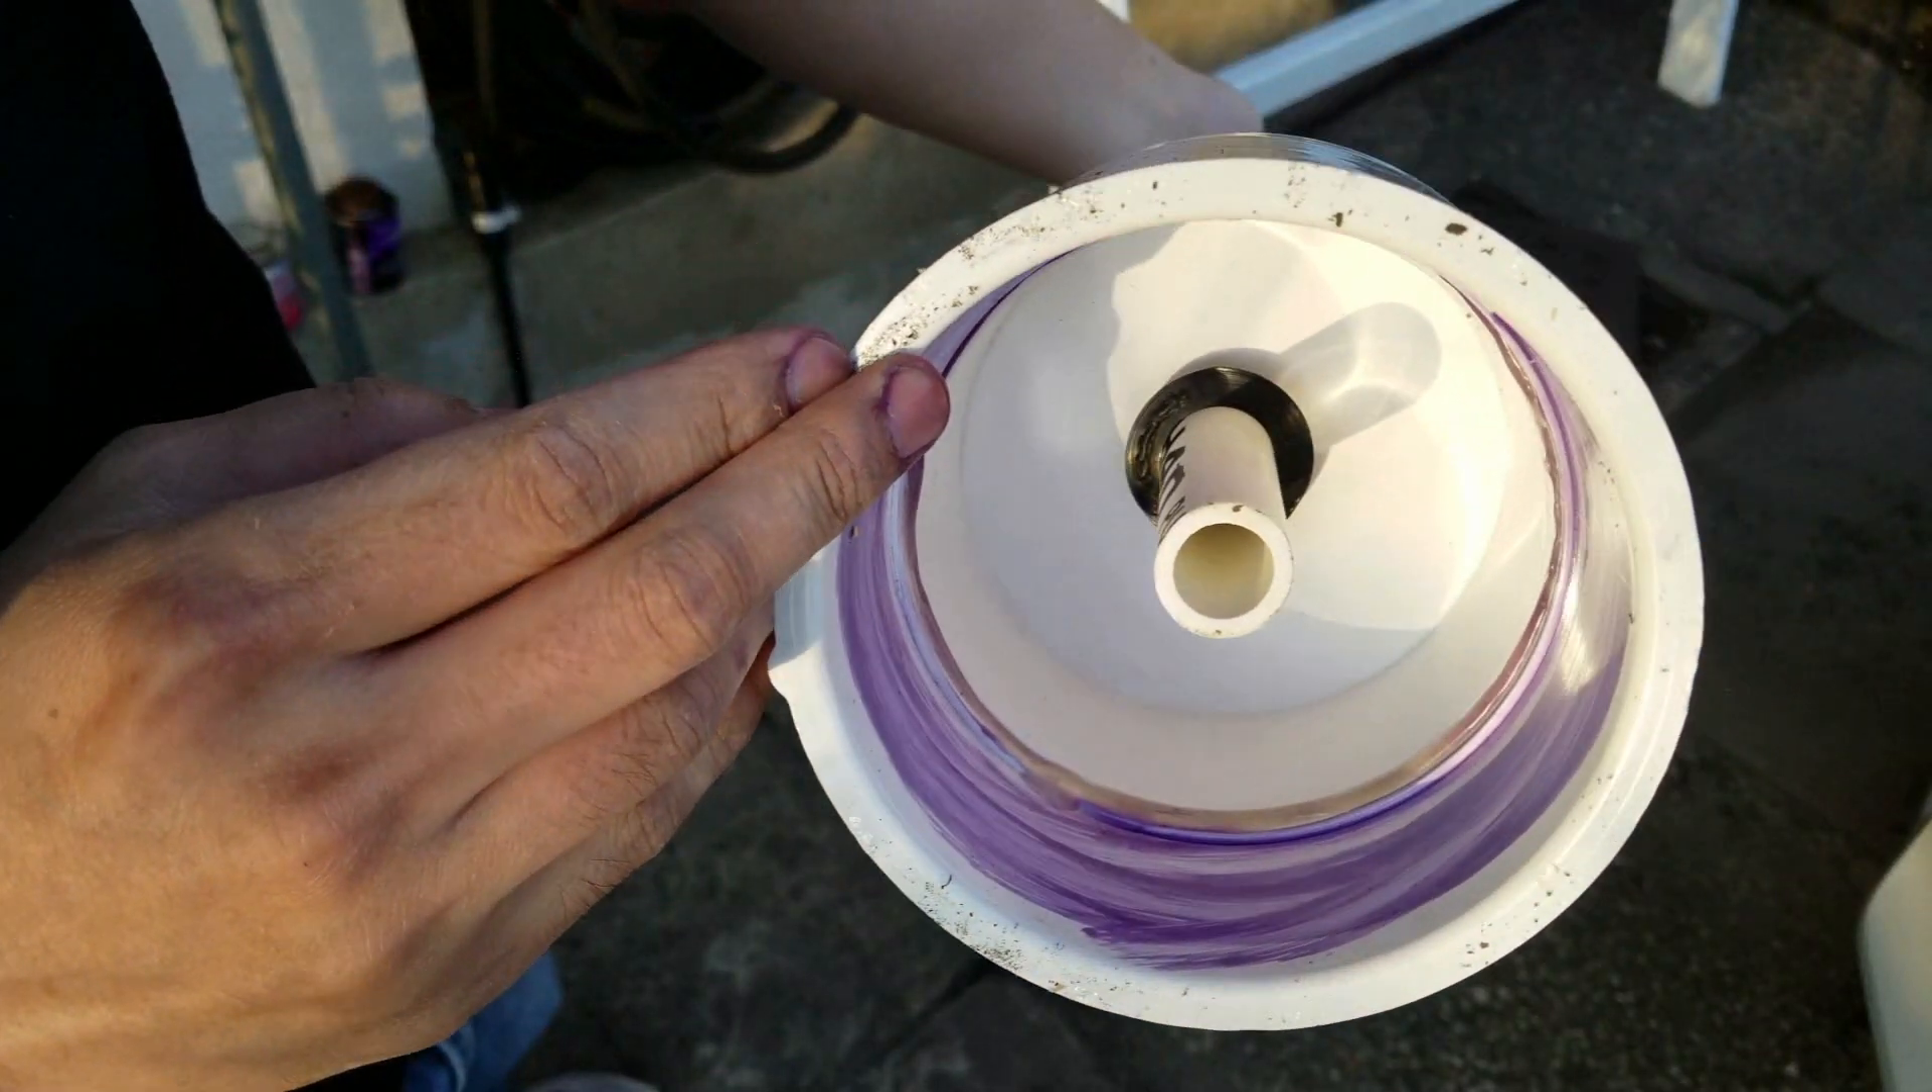You can see the PVC went through and it's went through the hole.